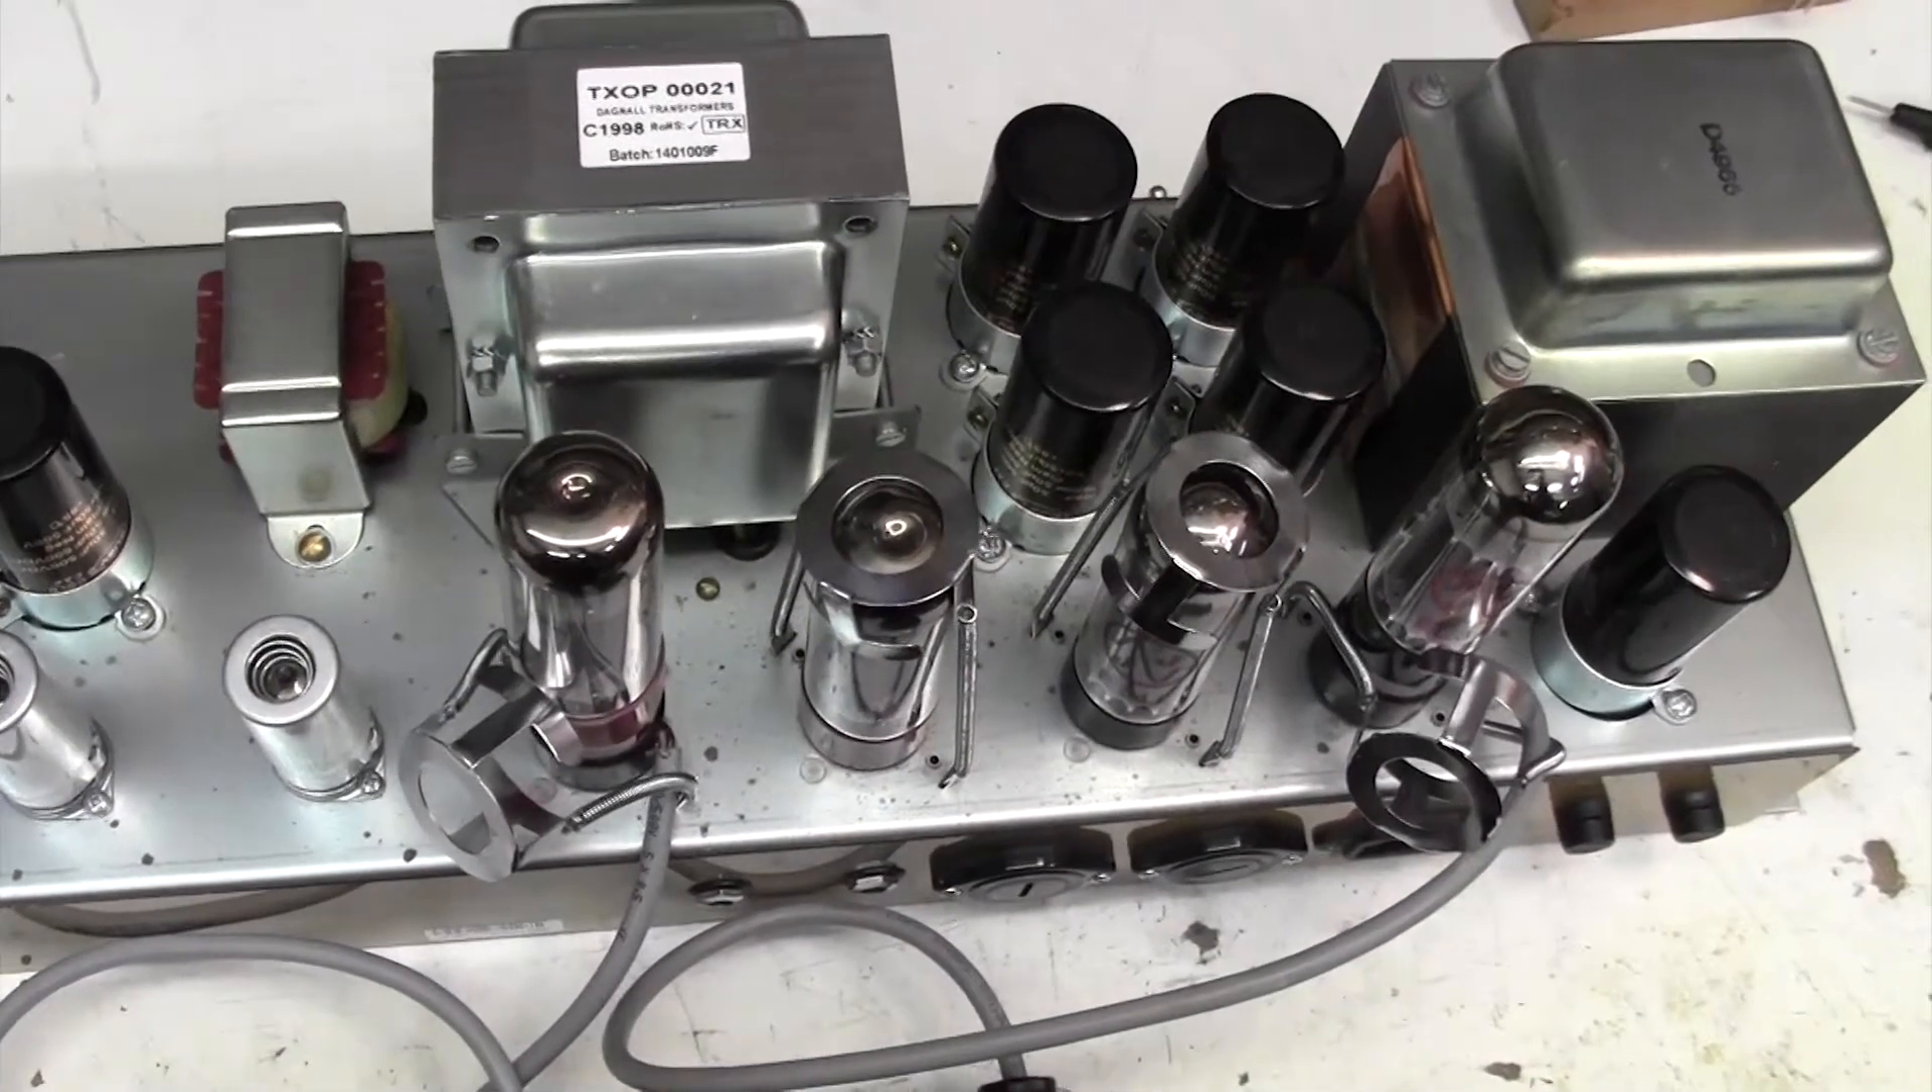I've removed the chassis now from the amplifier and here it is up on the bench top side.